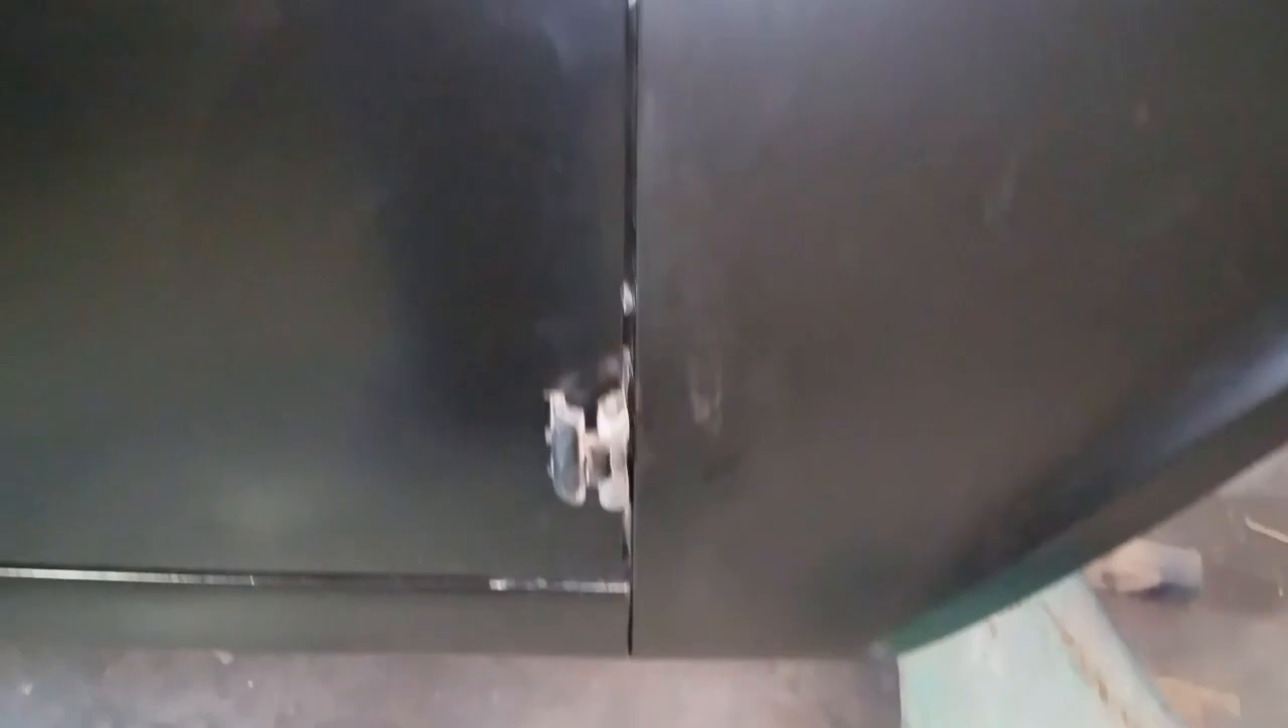Well, there's the door gap. This door is actually fitting pretty good.